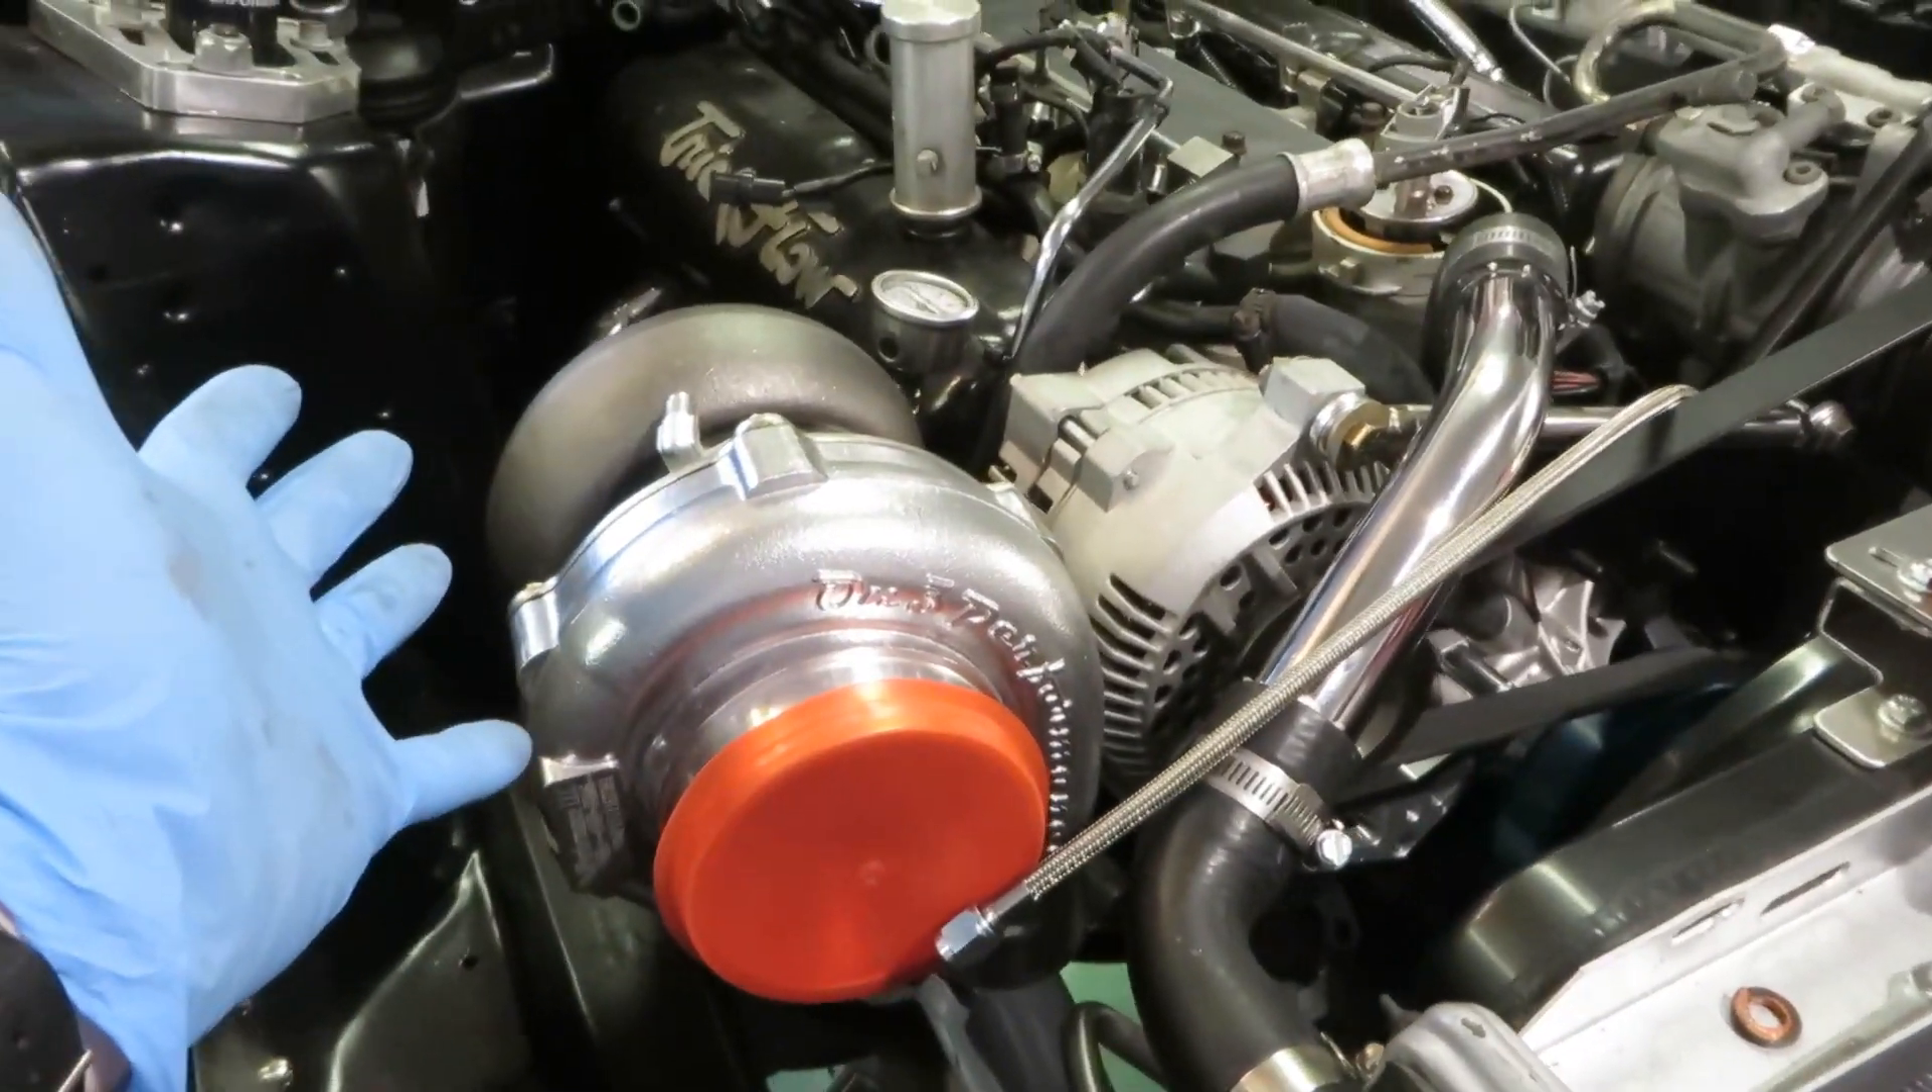The turbo is in.